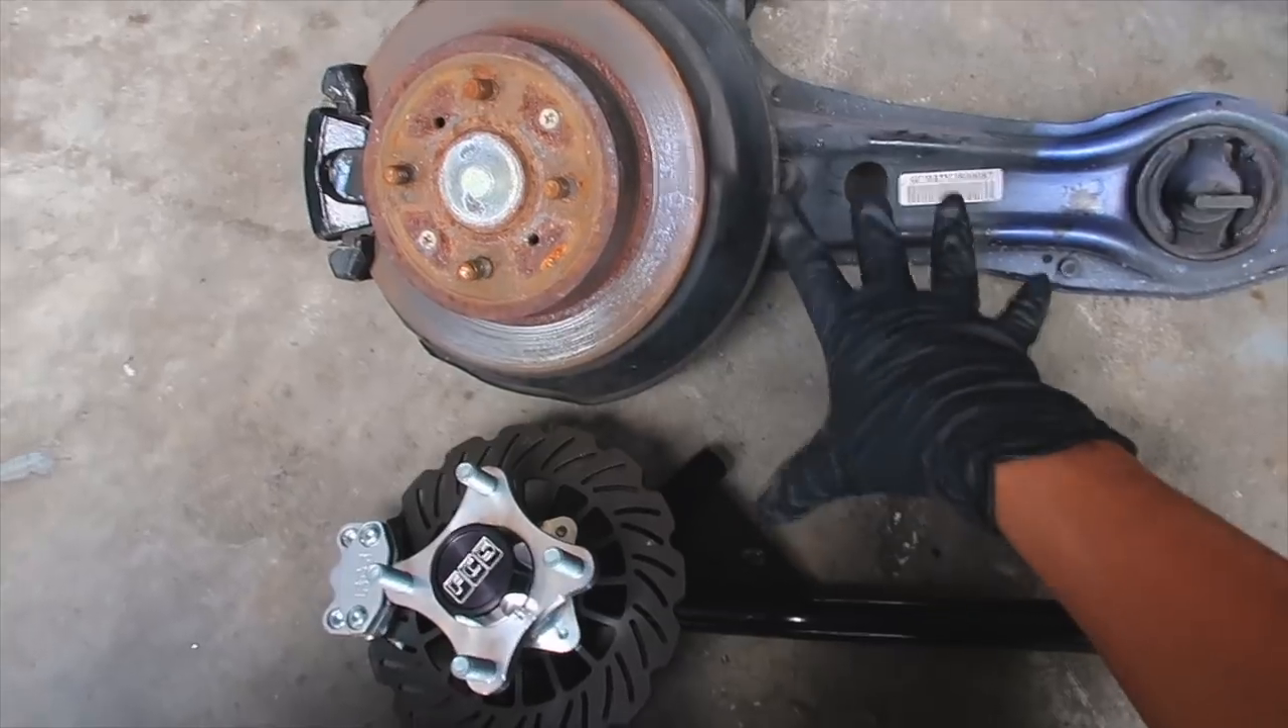And then over here i've already removed the oem trailing arm and i have it here on the ground with the fcs rear trailing arm.